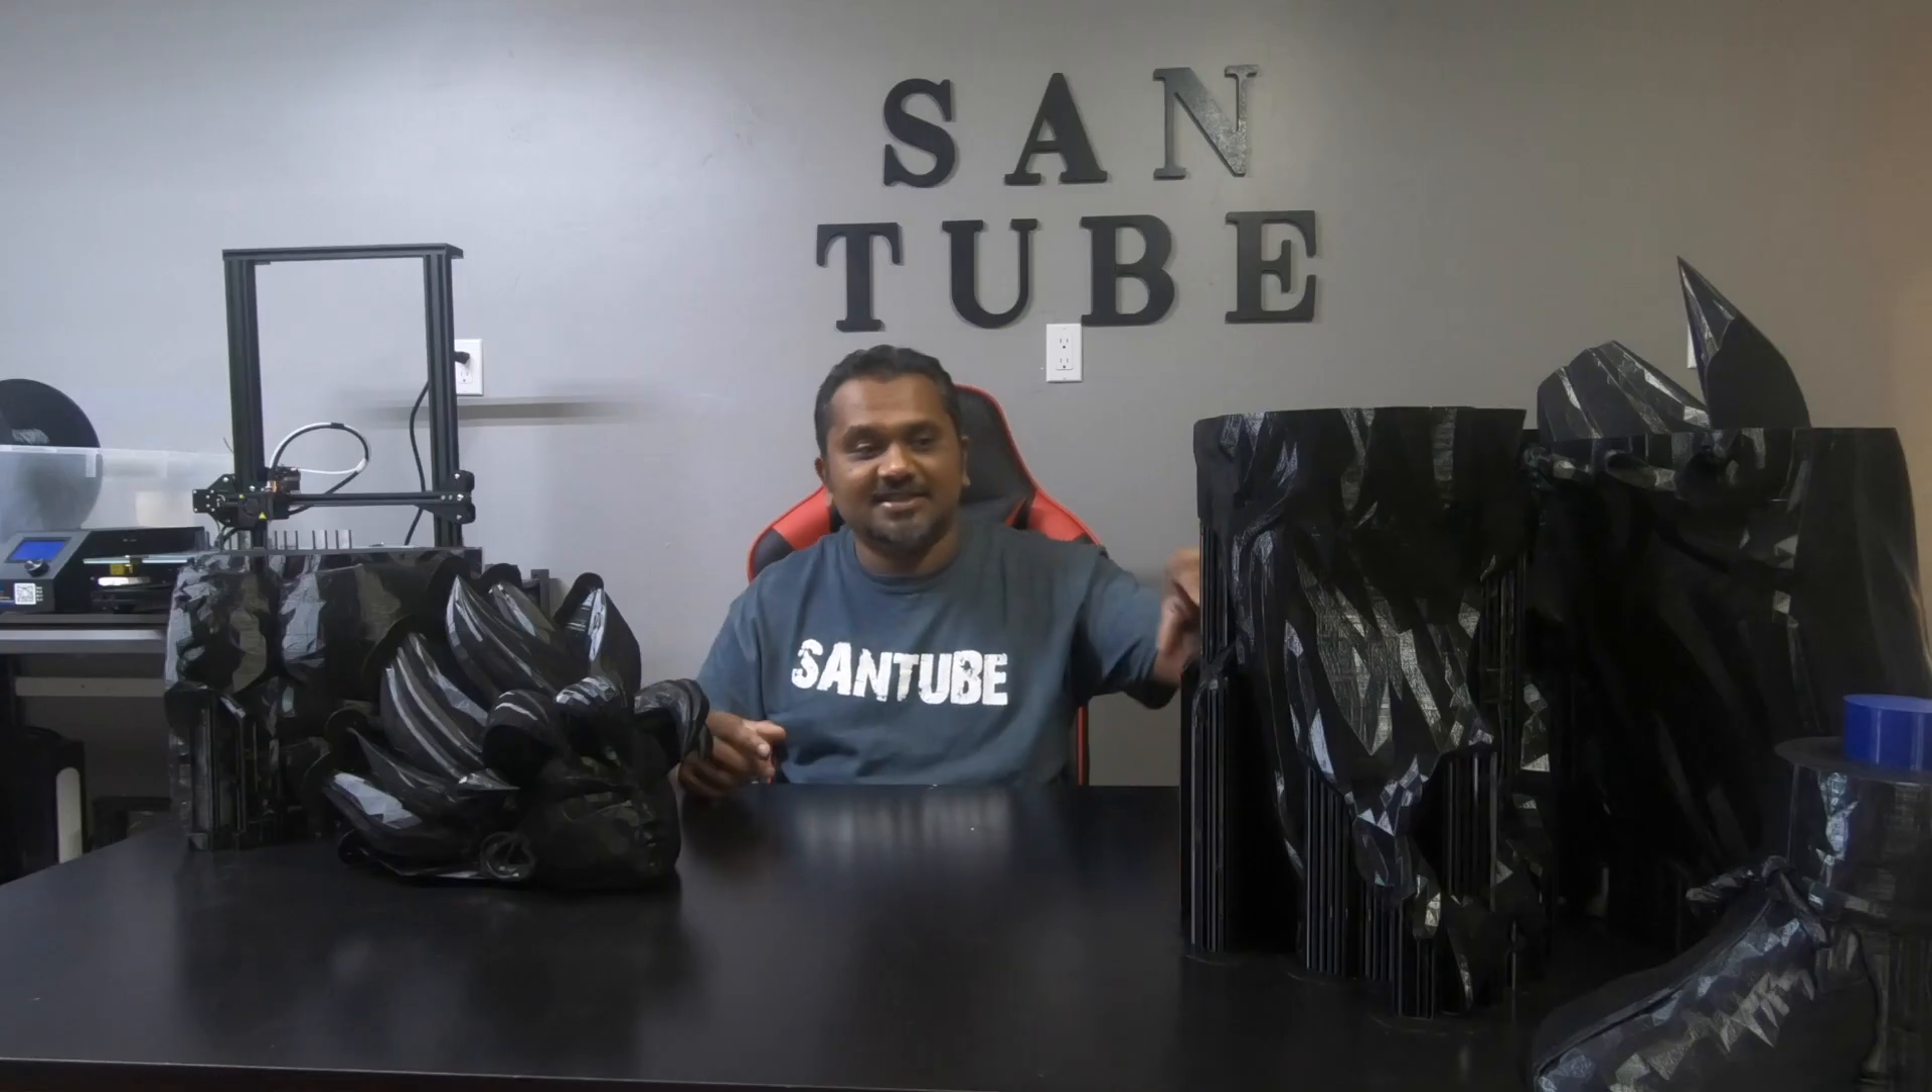So after printing all of this, as you can see, I haven't even taken the supports or none of it off yet.